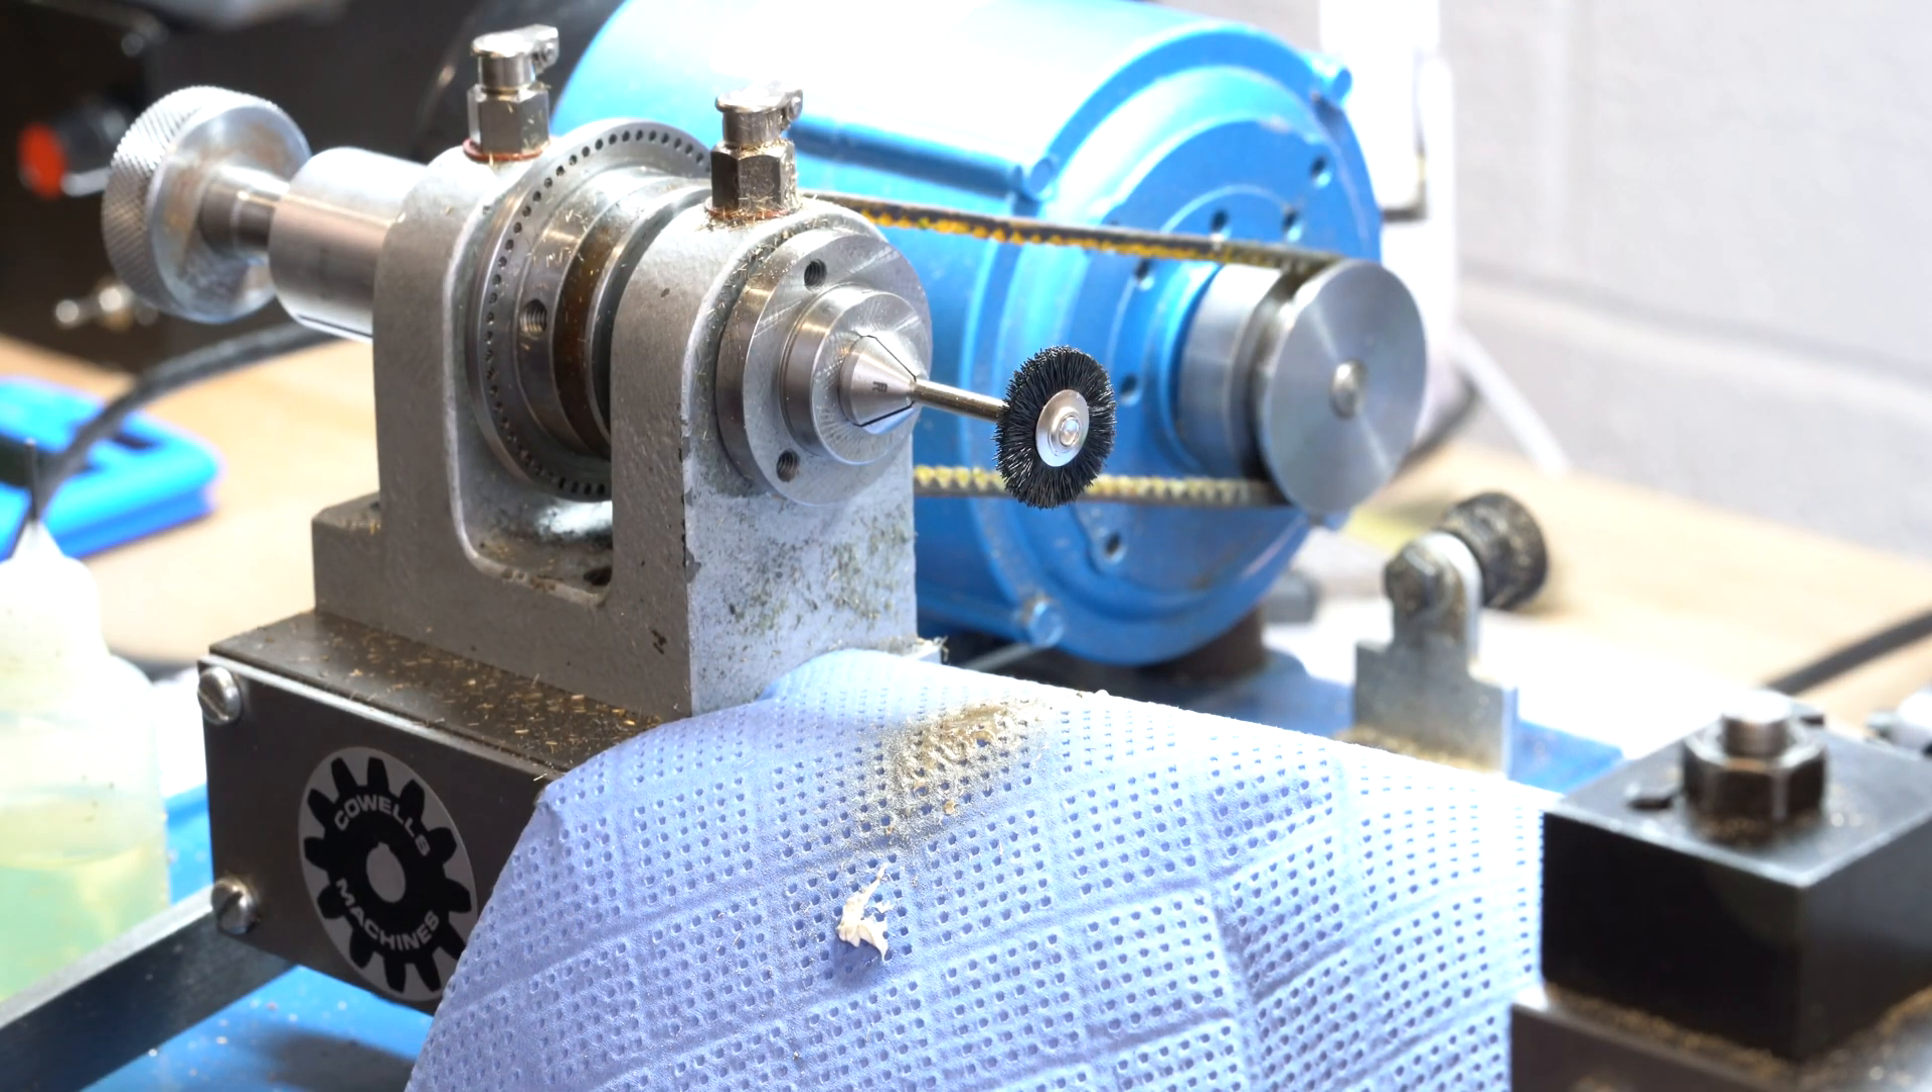So here I've got a horsehair wire brush in the spindle of the 8mm lathe.